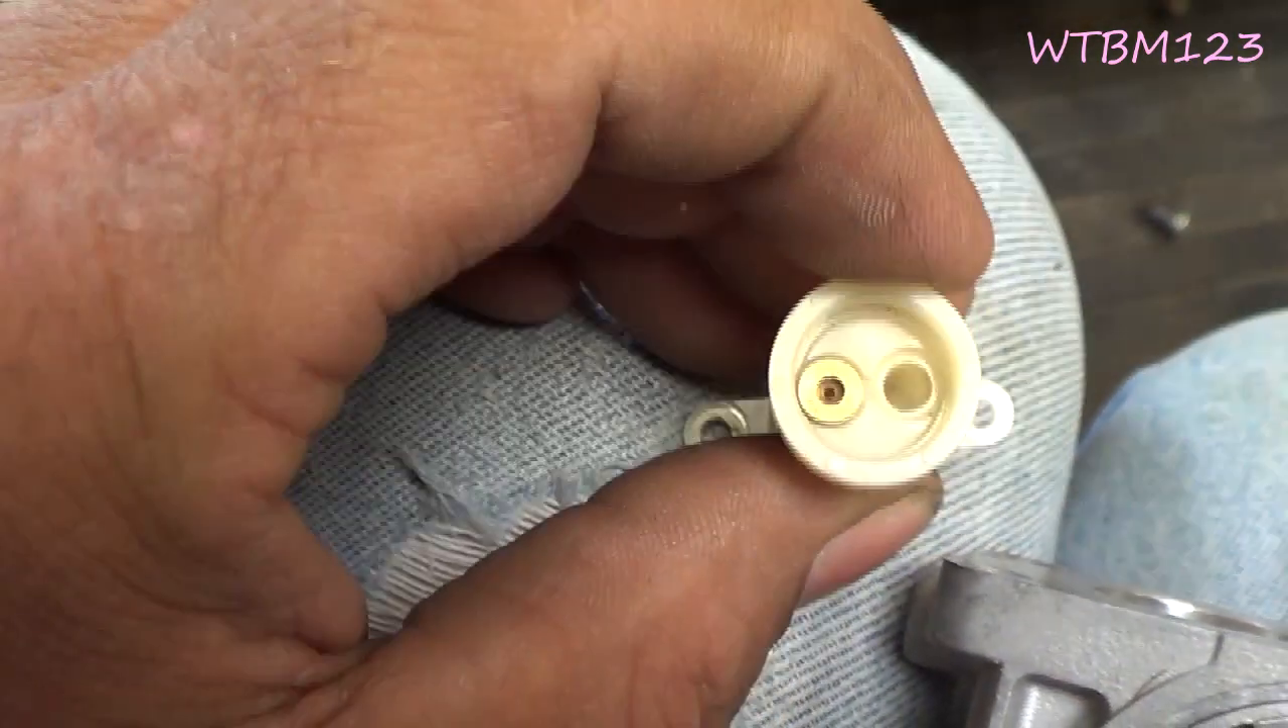Okay, you see, I got one jet pushed up in there and the other jet's missing still.